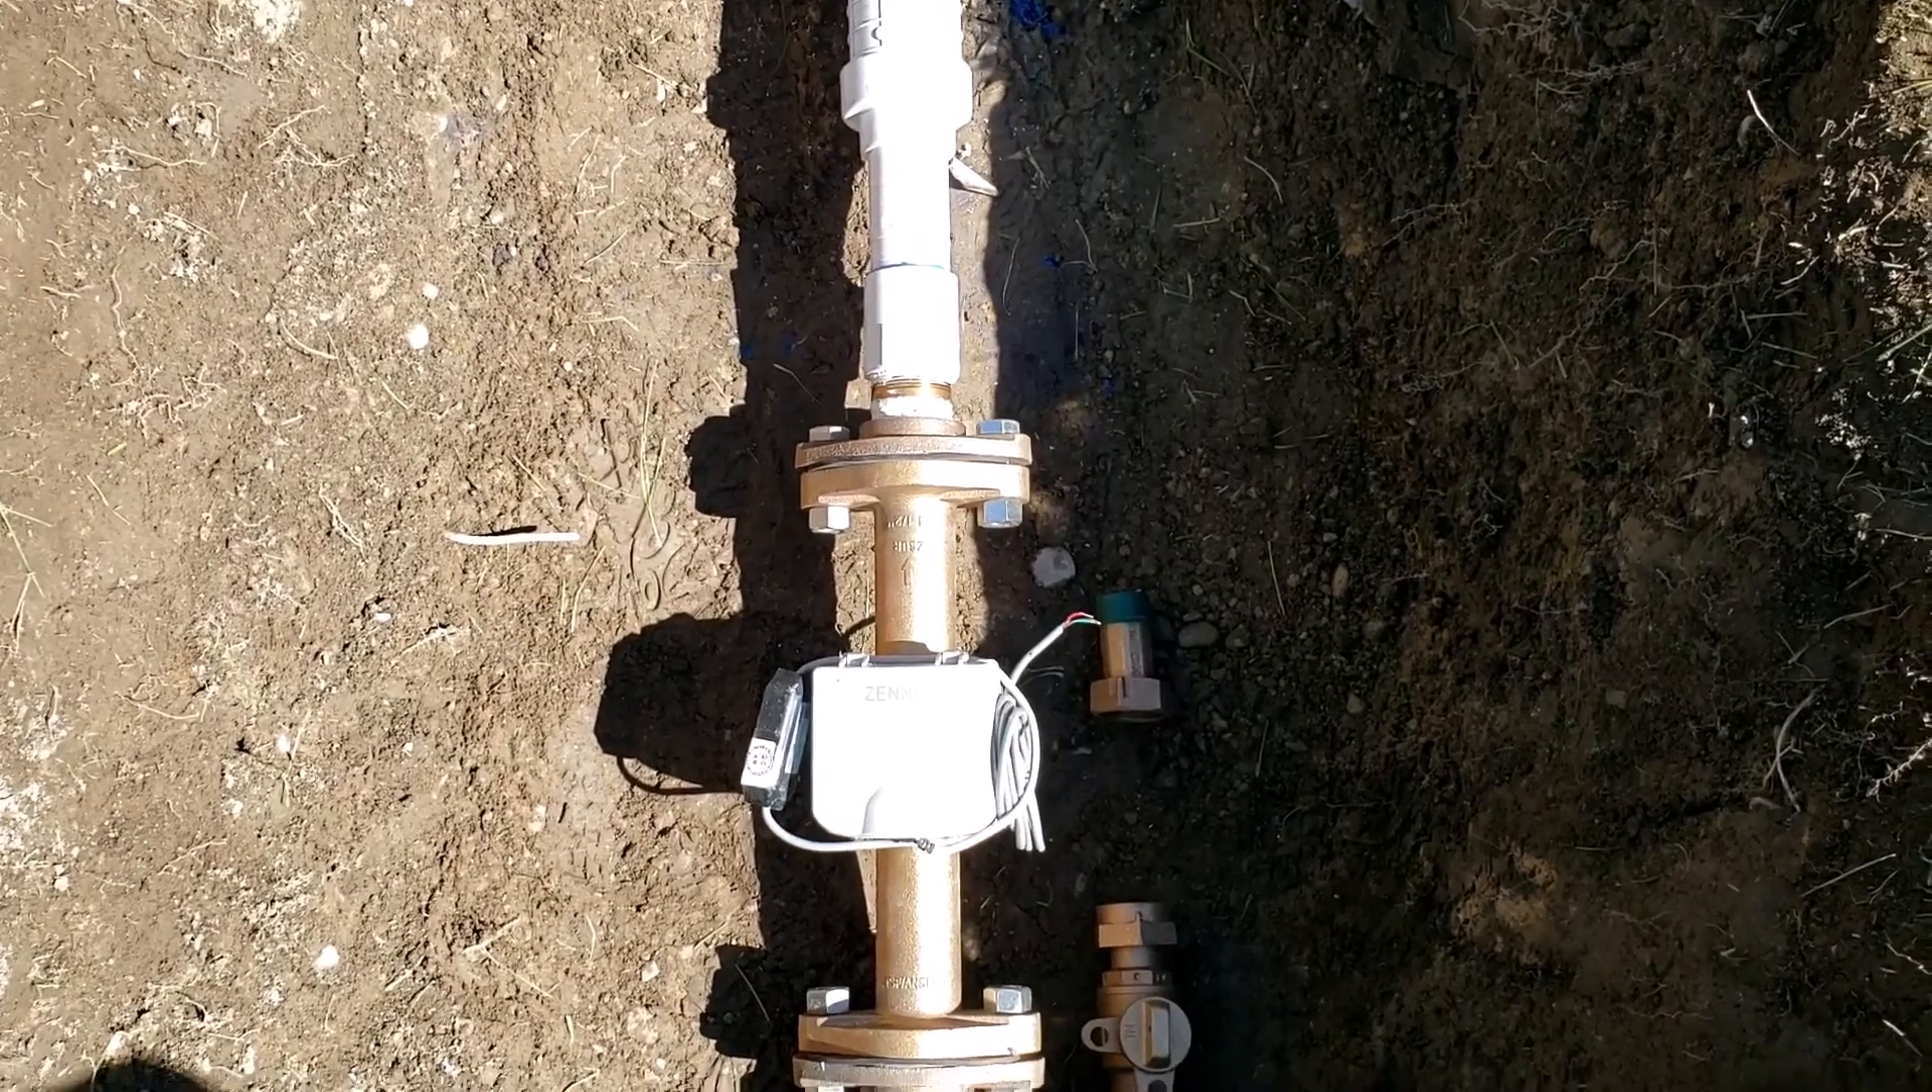So here the section of pipe has been removed with the old components, and the new meter for the secondary system has been installed.